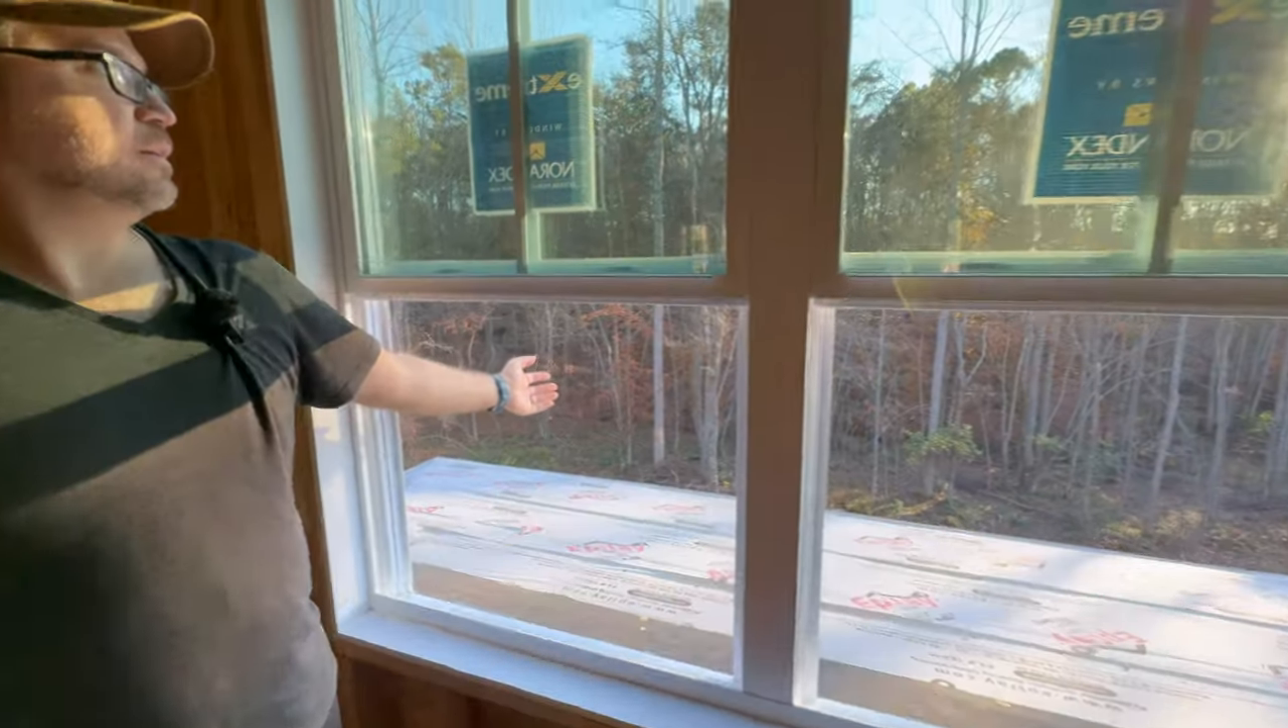Girls, windows are in.